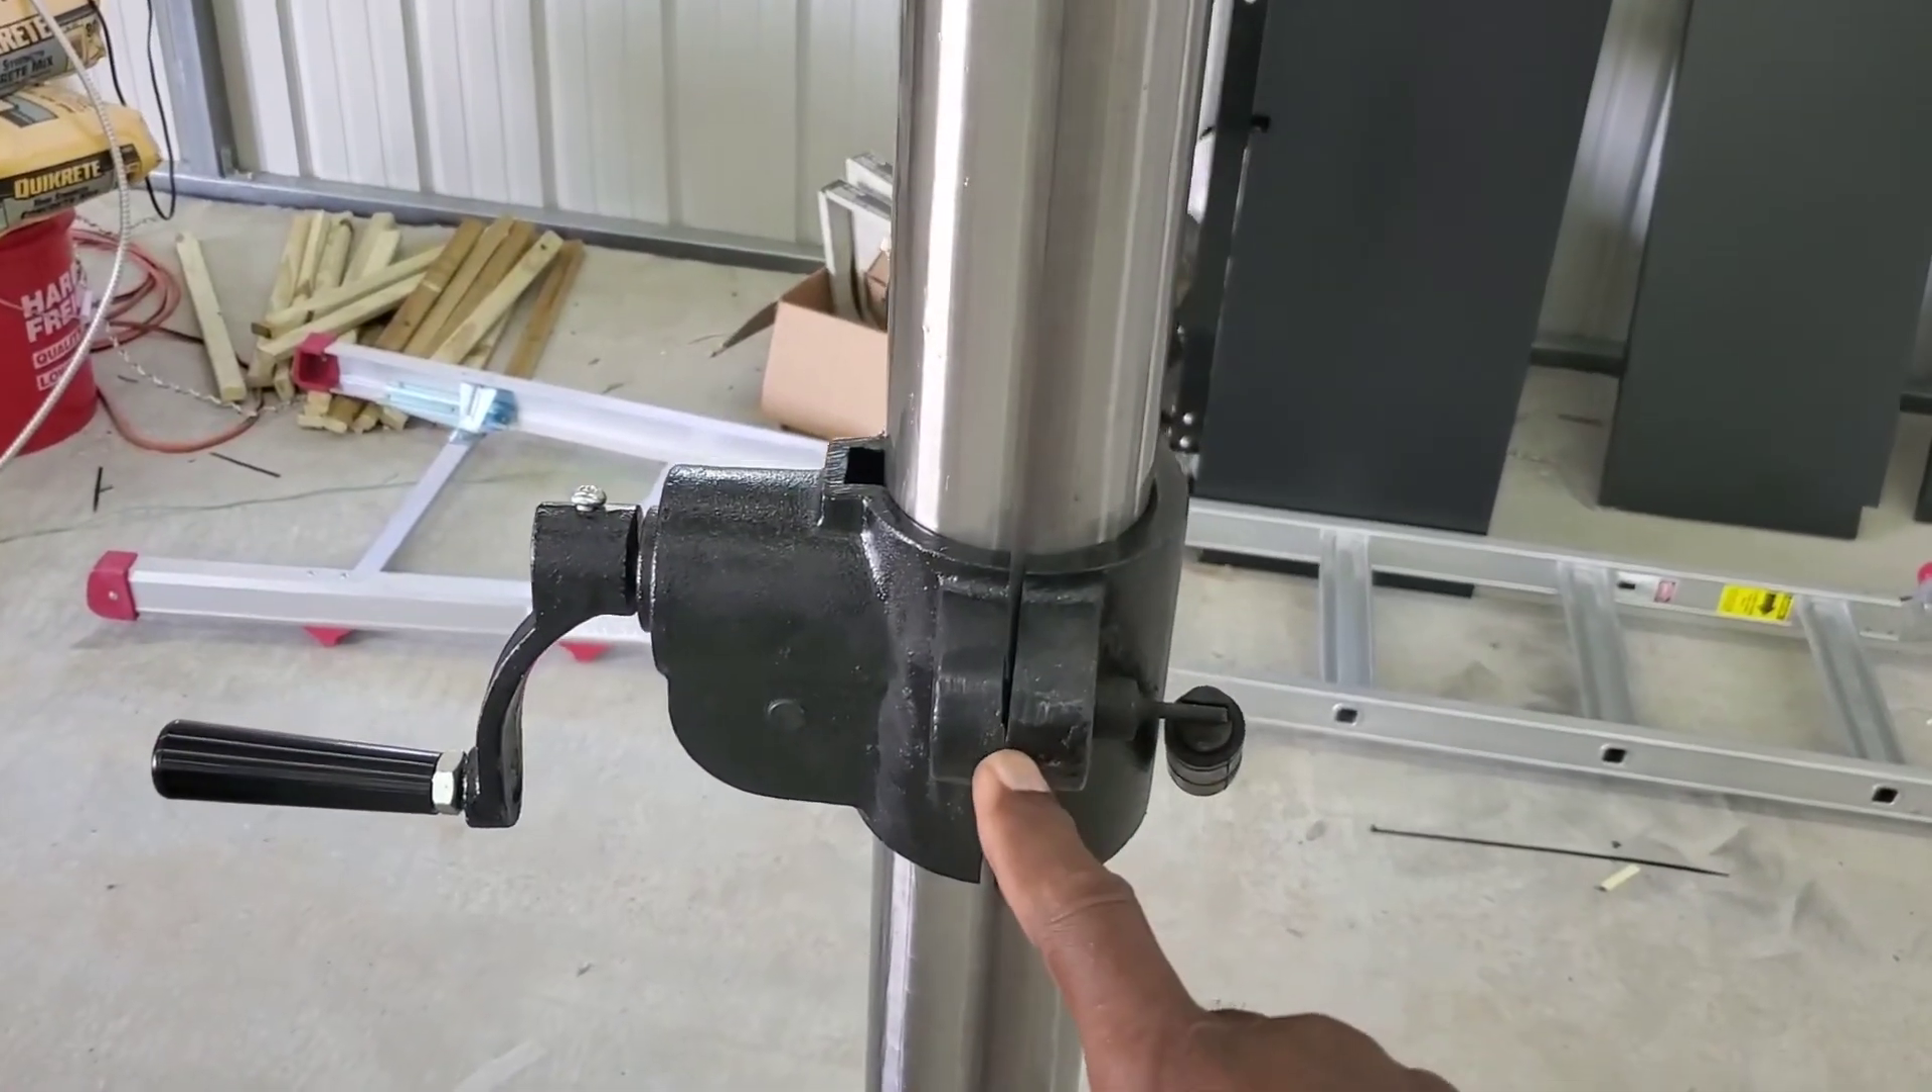I have that sleeve on the actual collar there on that pole.